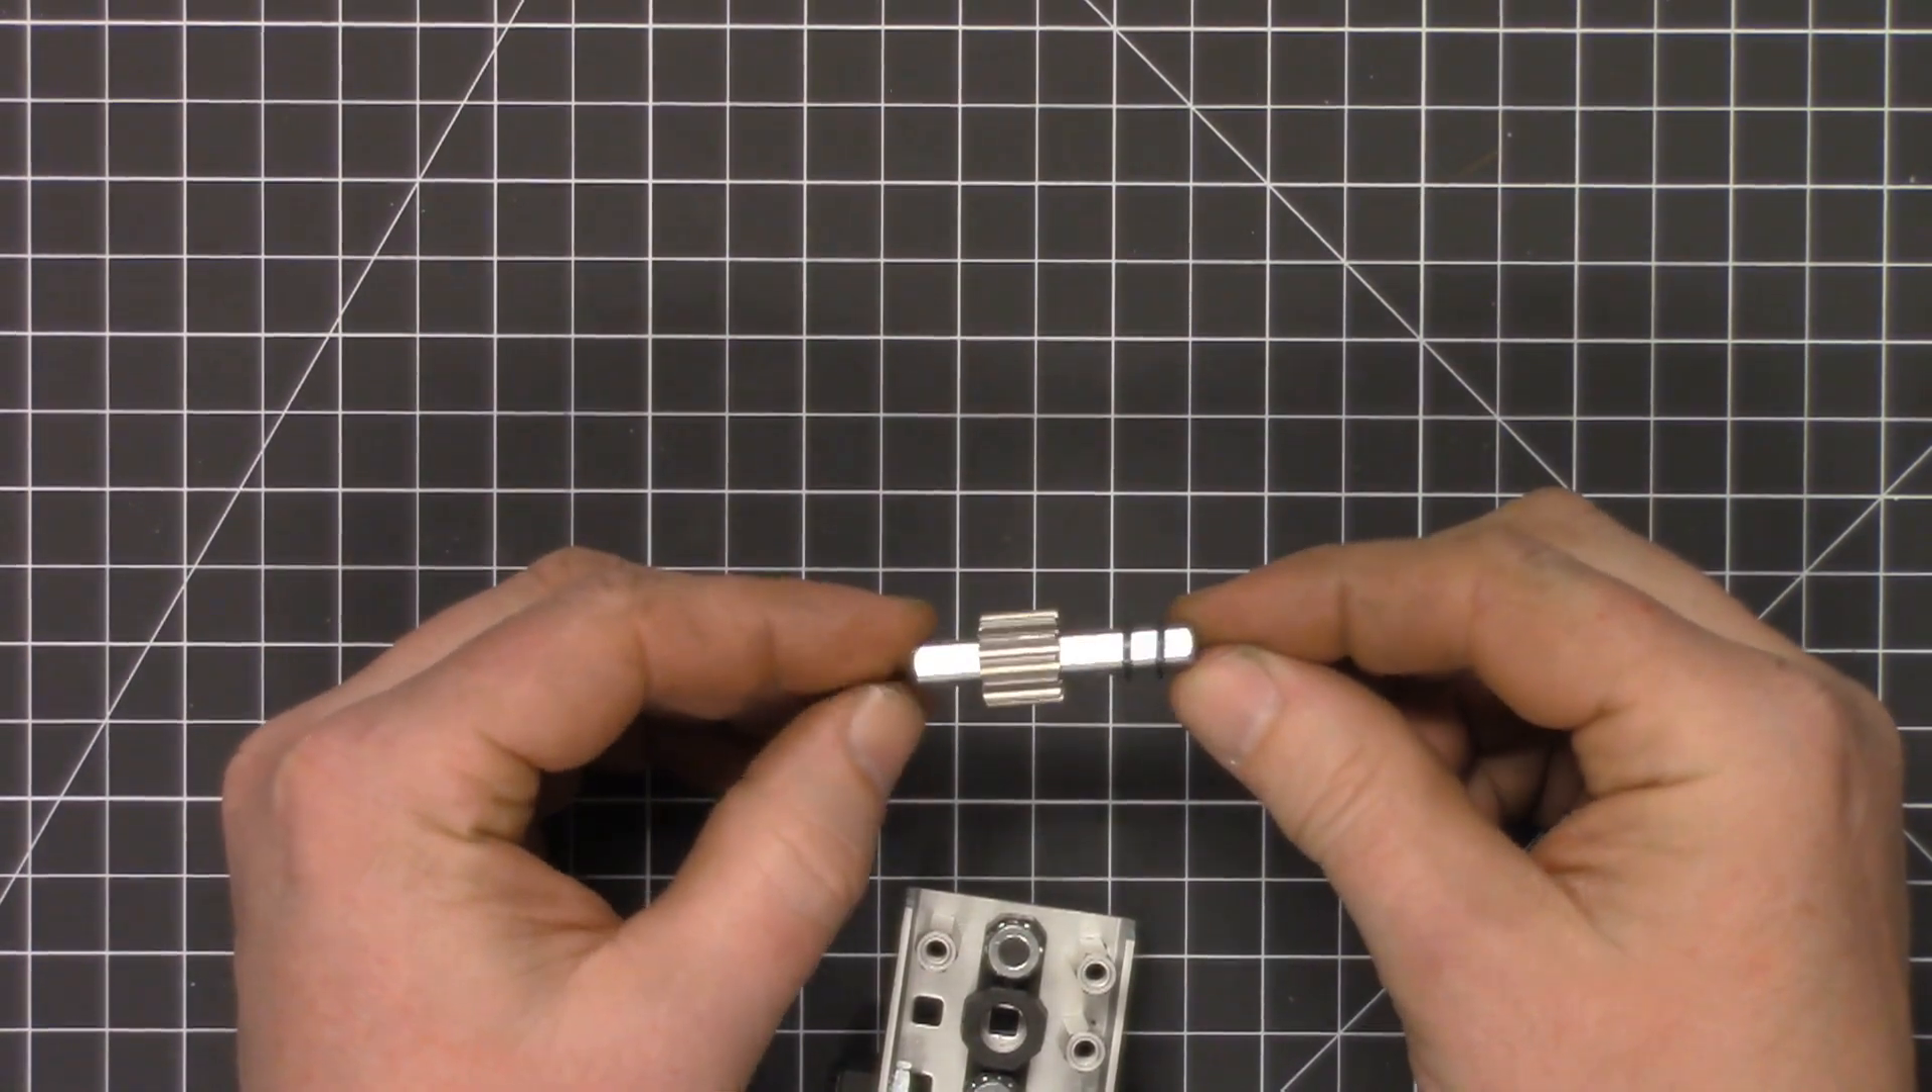So, here's our 1 .75 inch long shaft. I've got the 12 tooth gear on there.